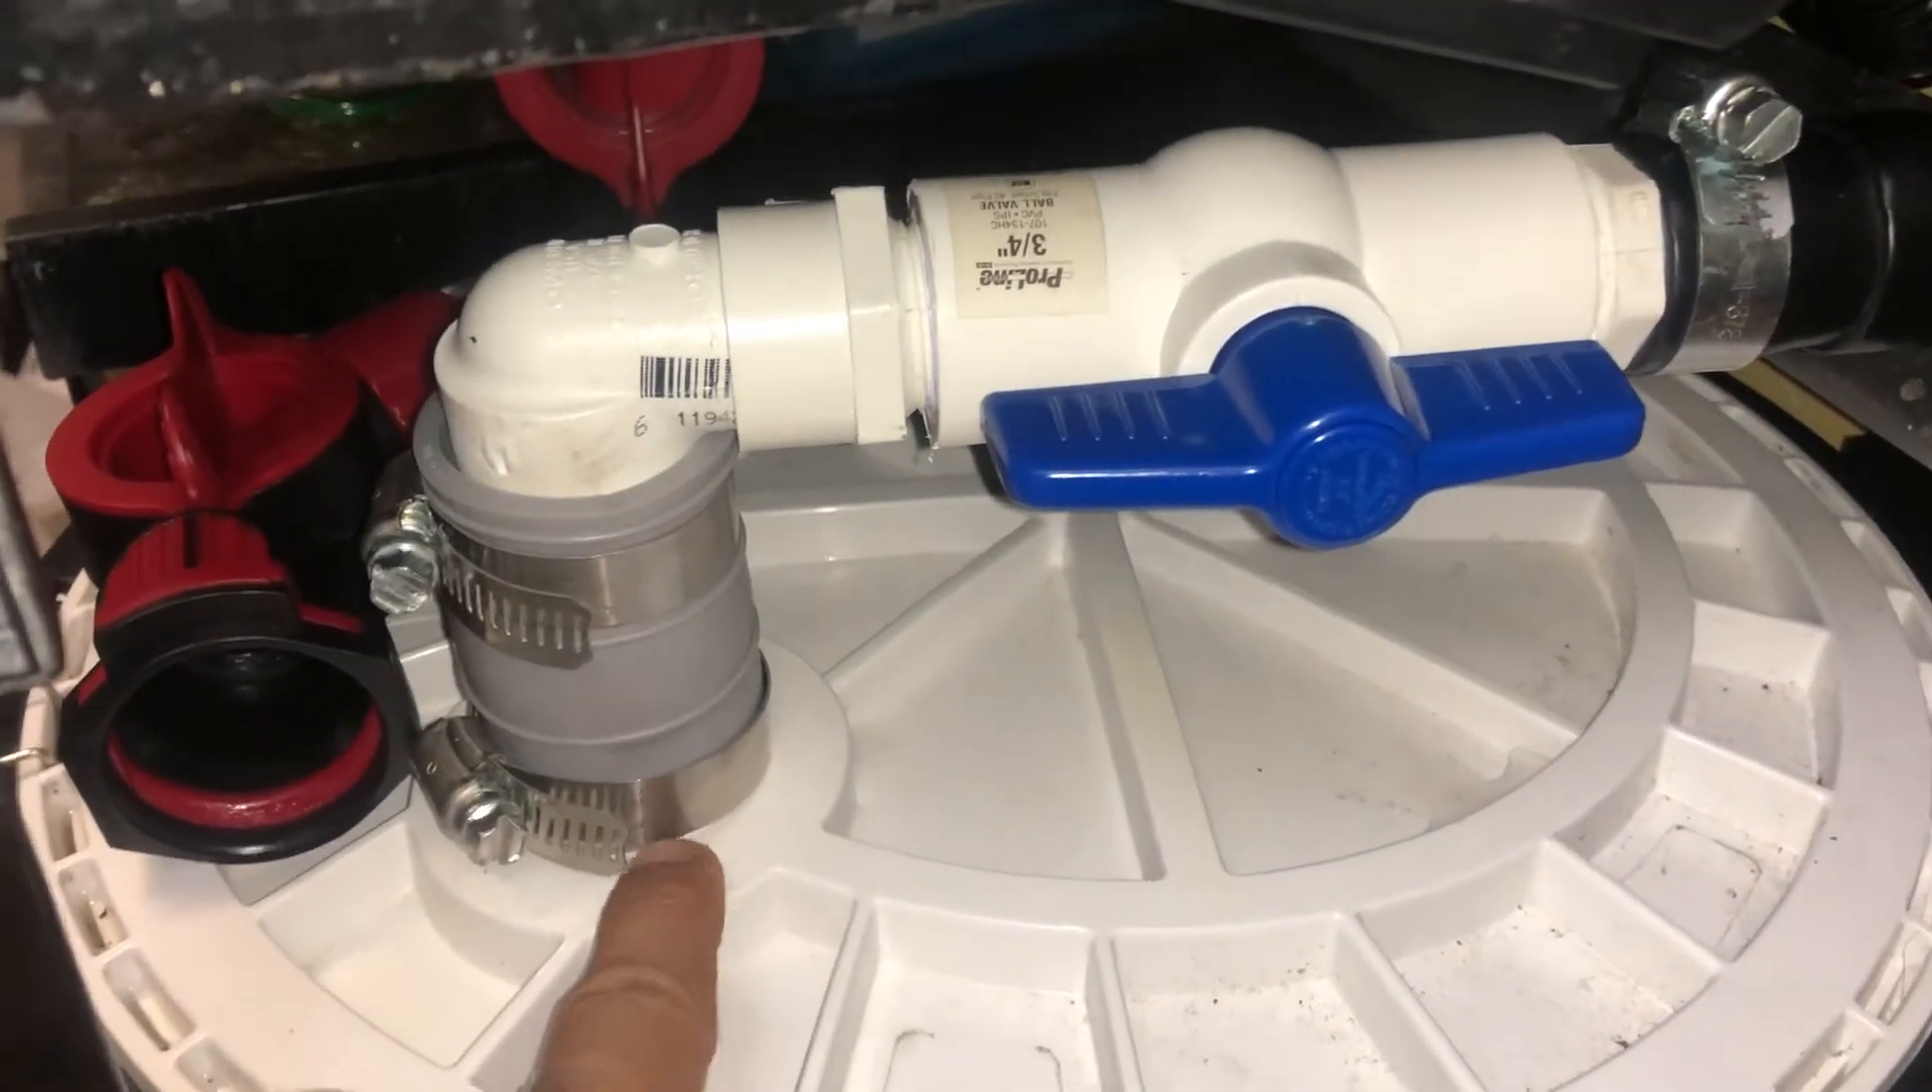I got this union that goes past the nipple and sits around the base.